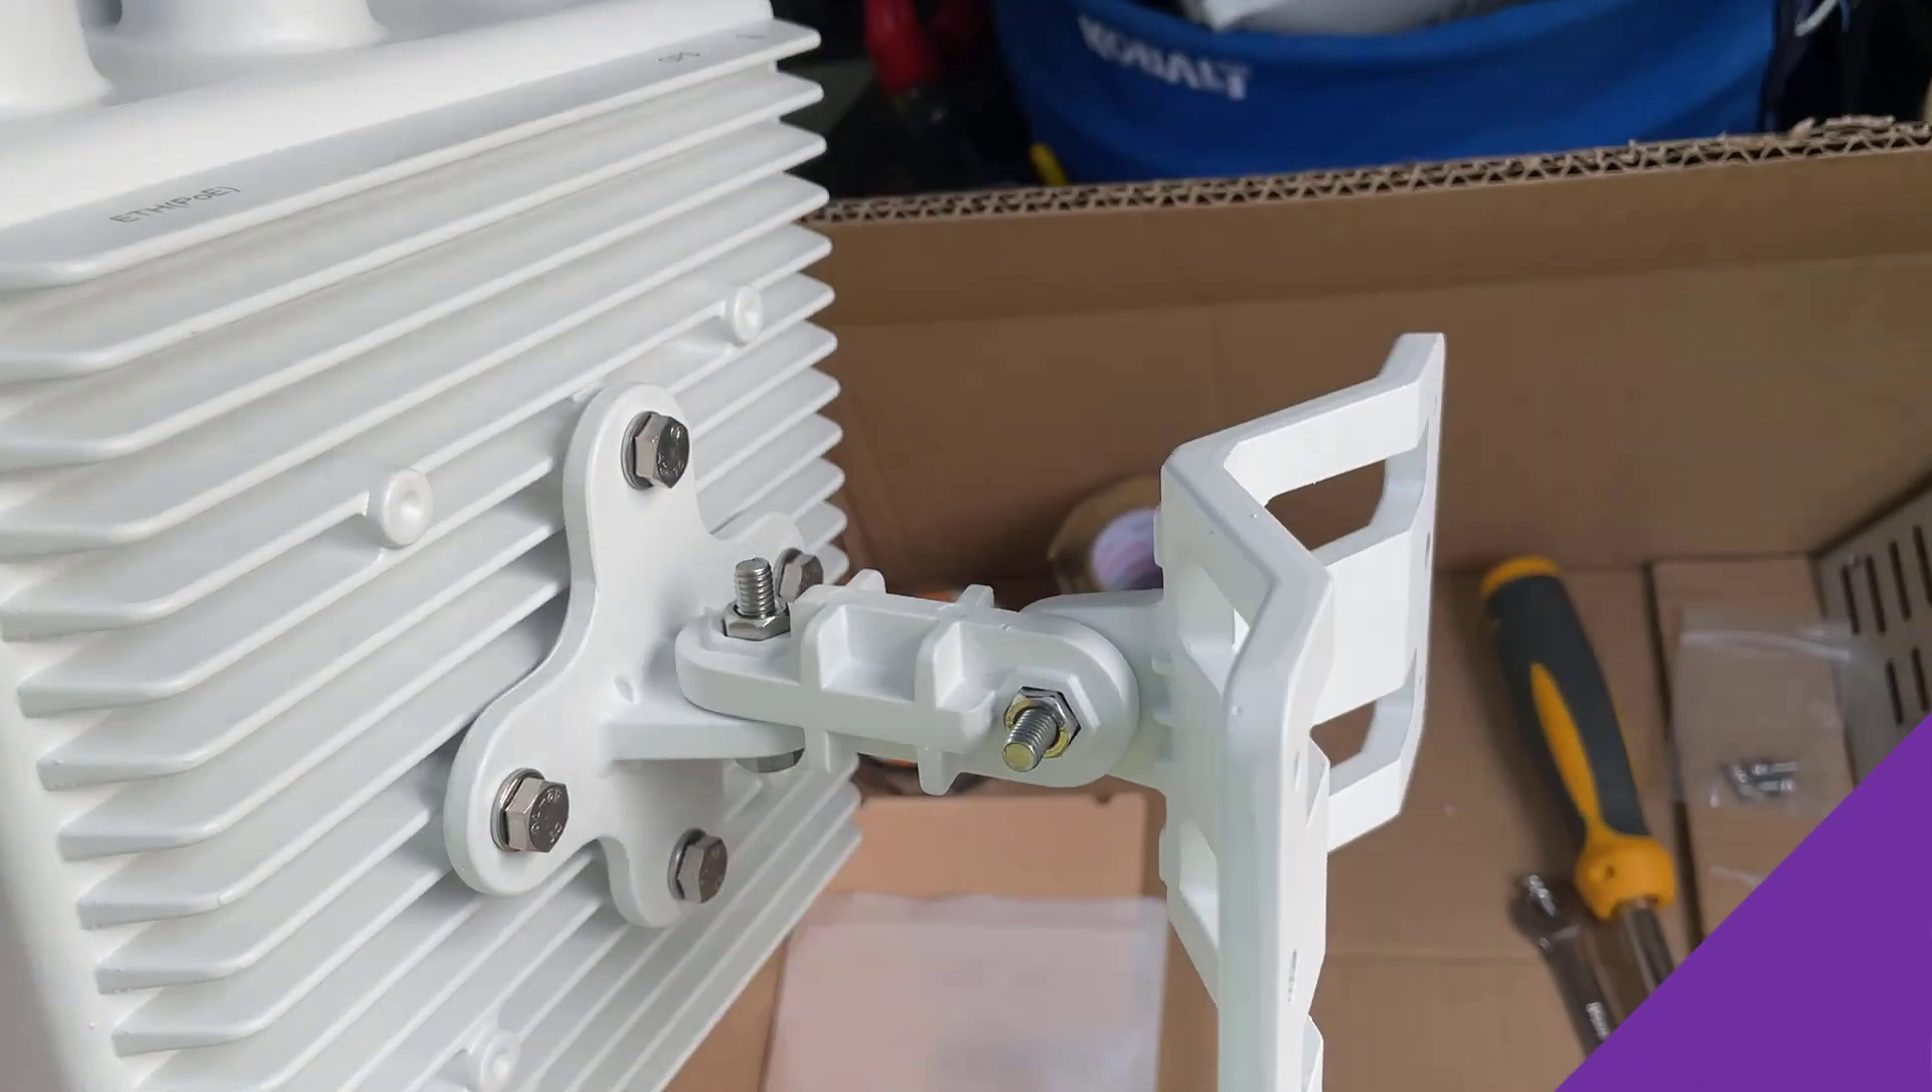I've pretty much put the brackets together.